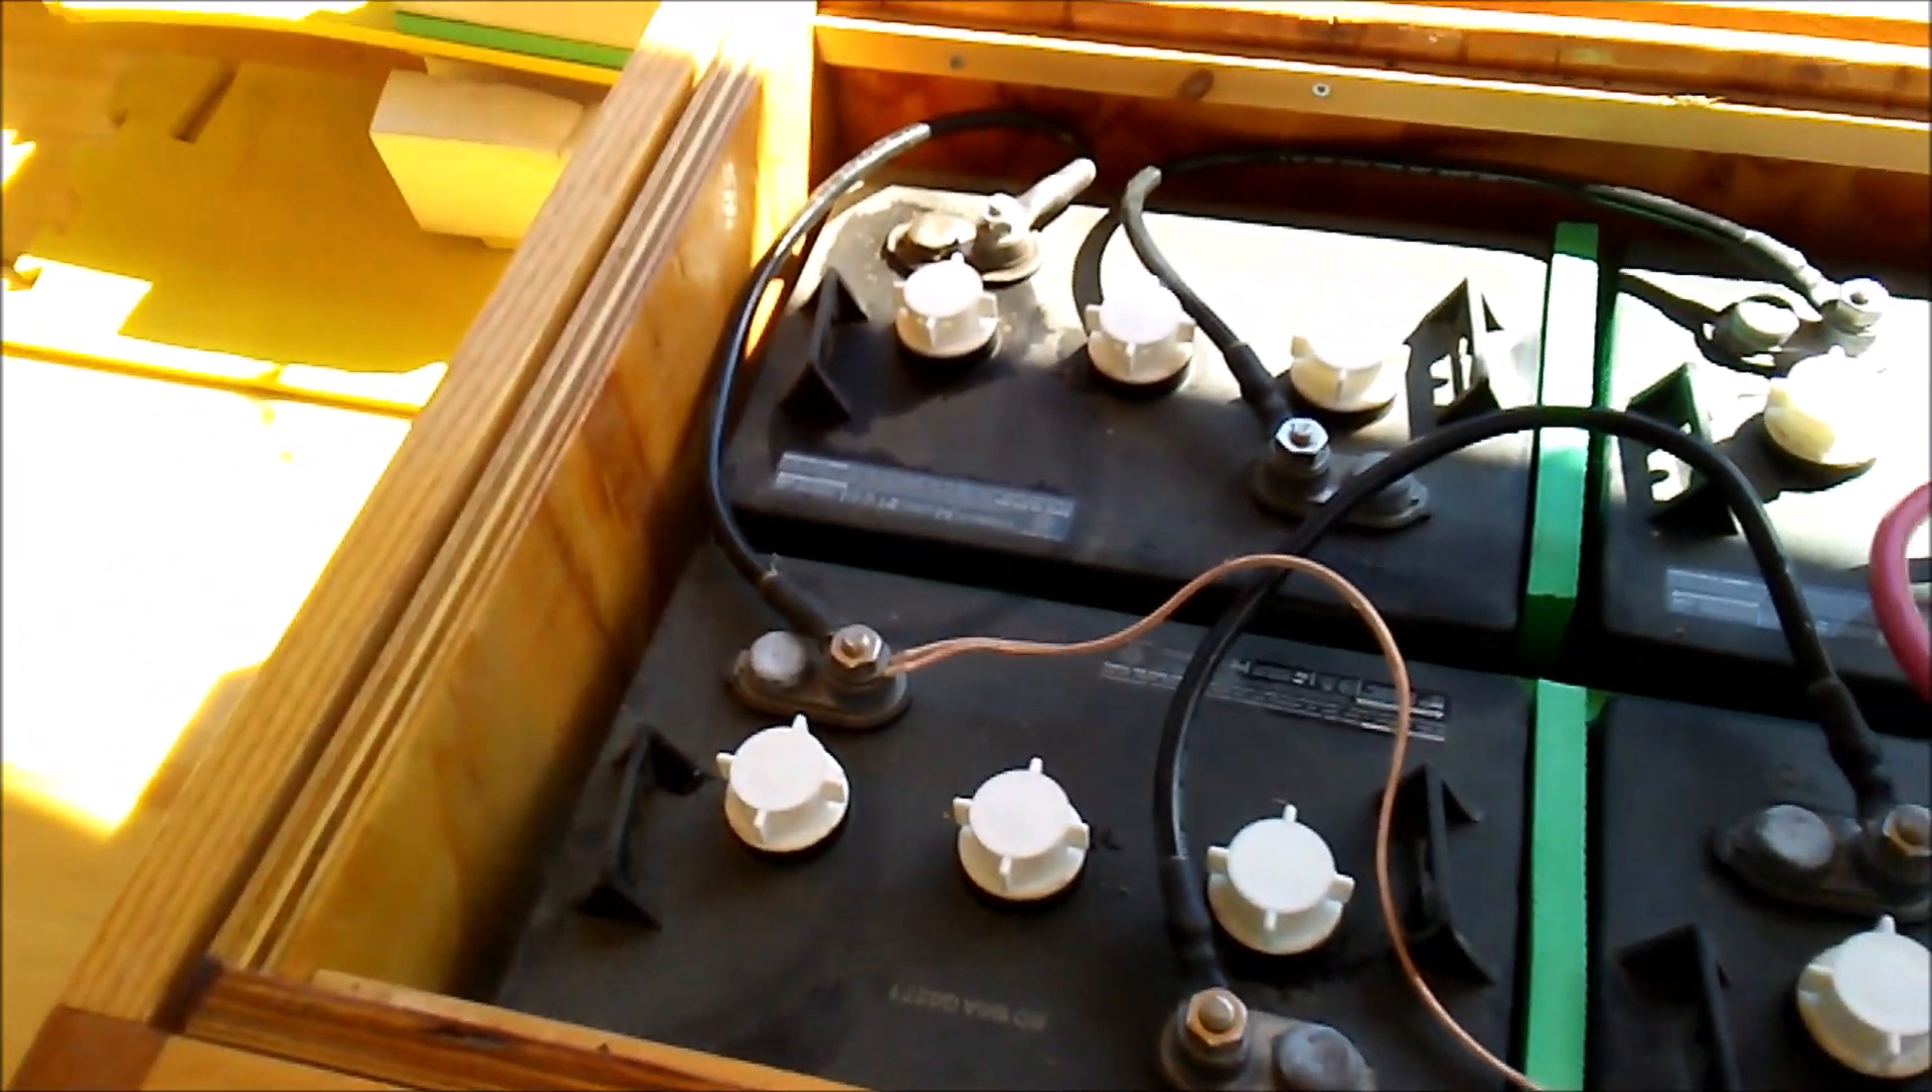All right, I've got the batteries all hooked up.